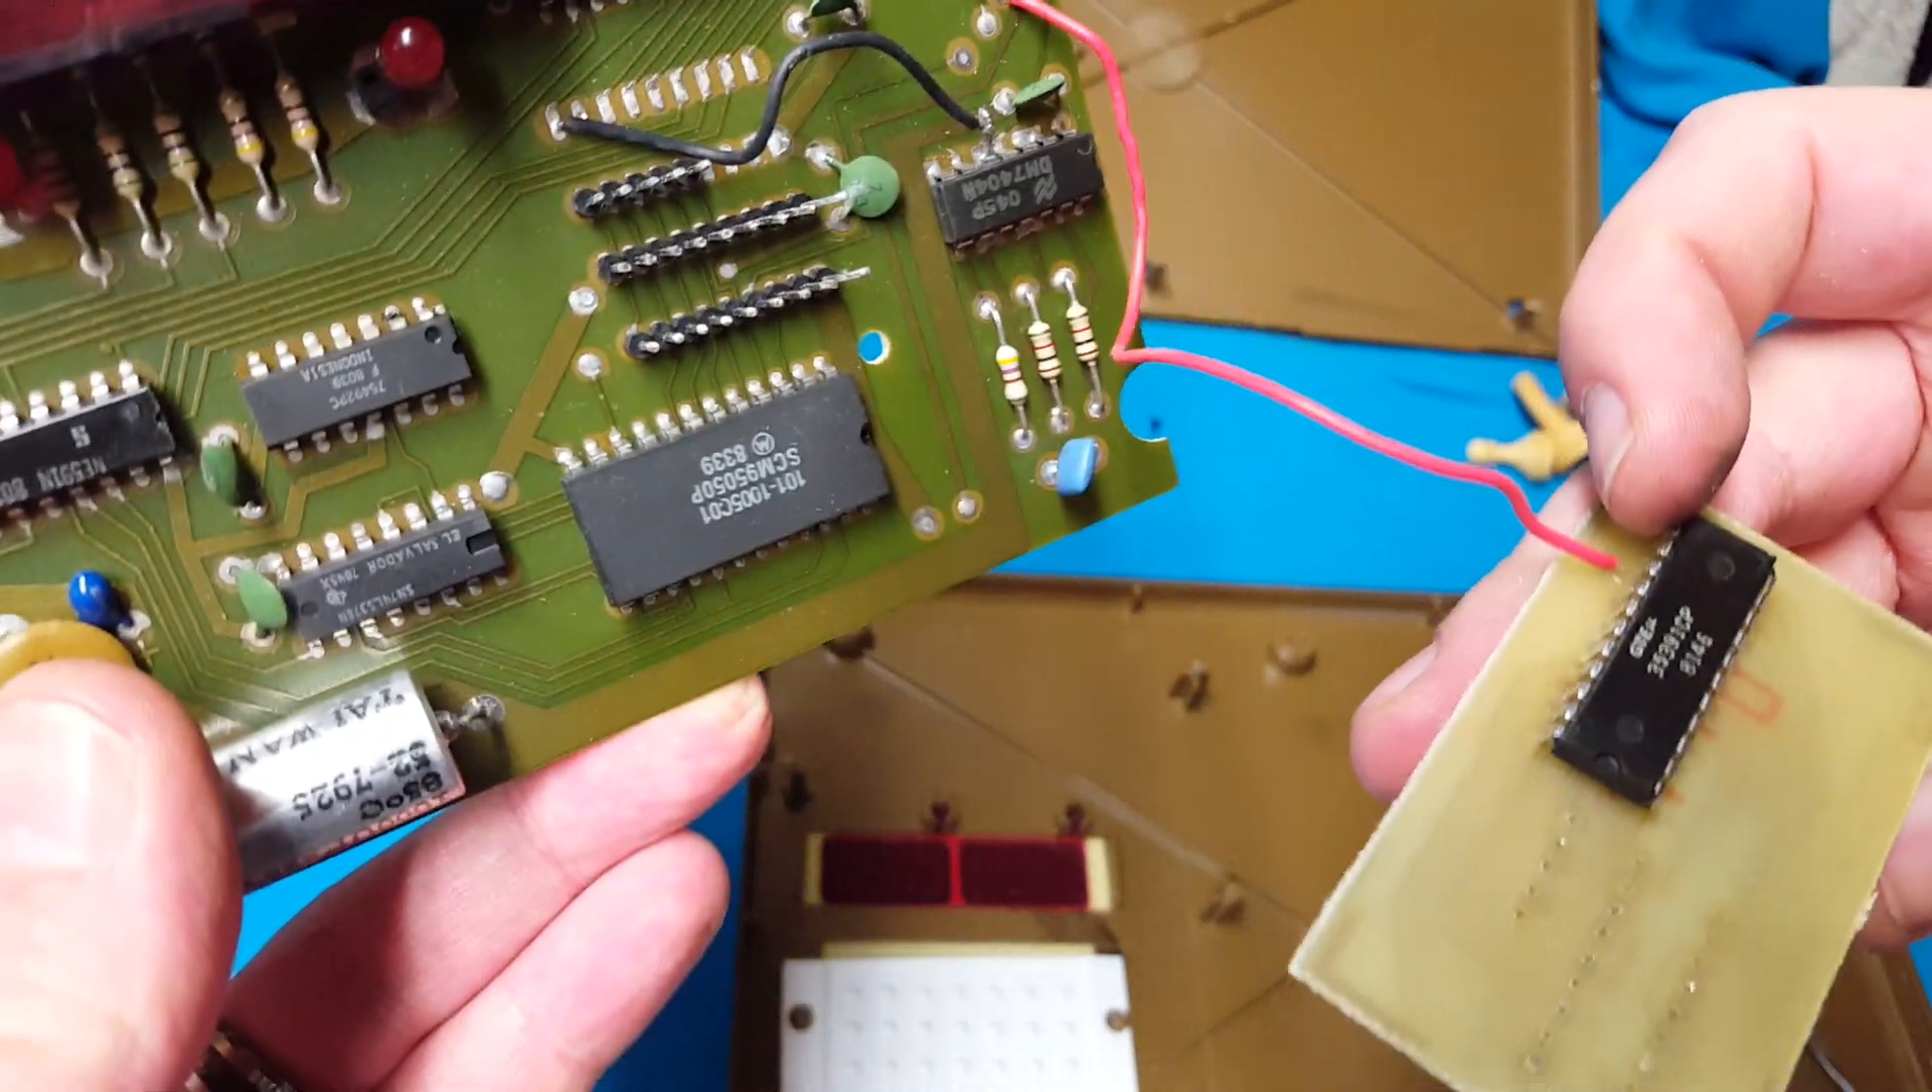All right, I managed to get that daughter board off there.